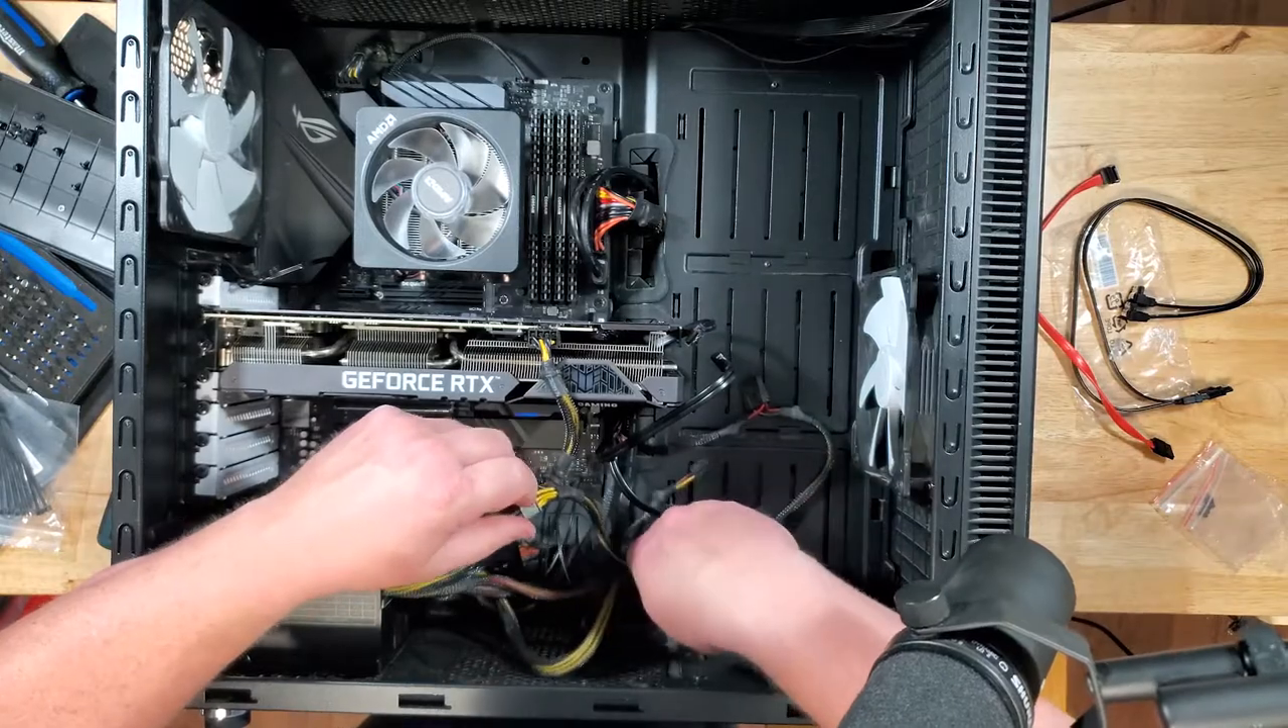And that graphics card is installed.